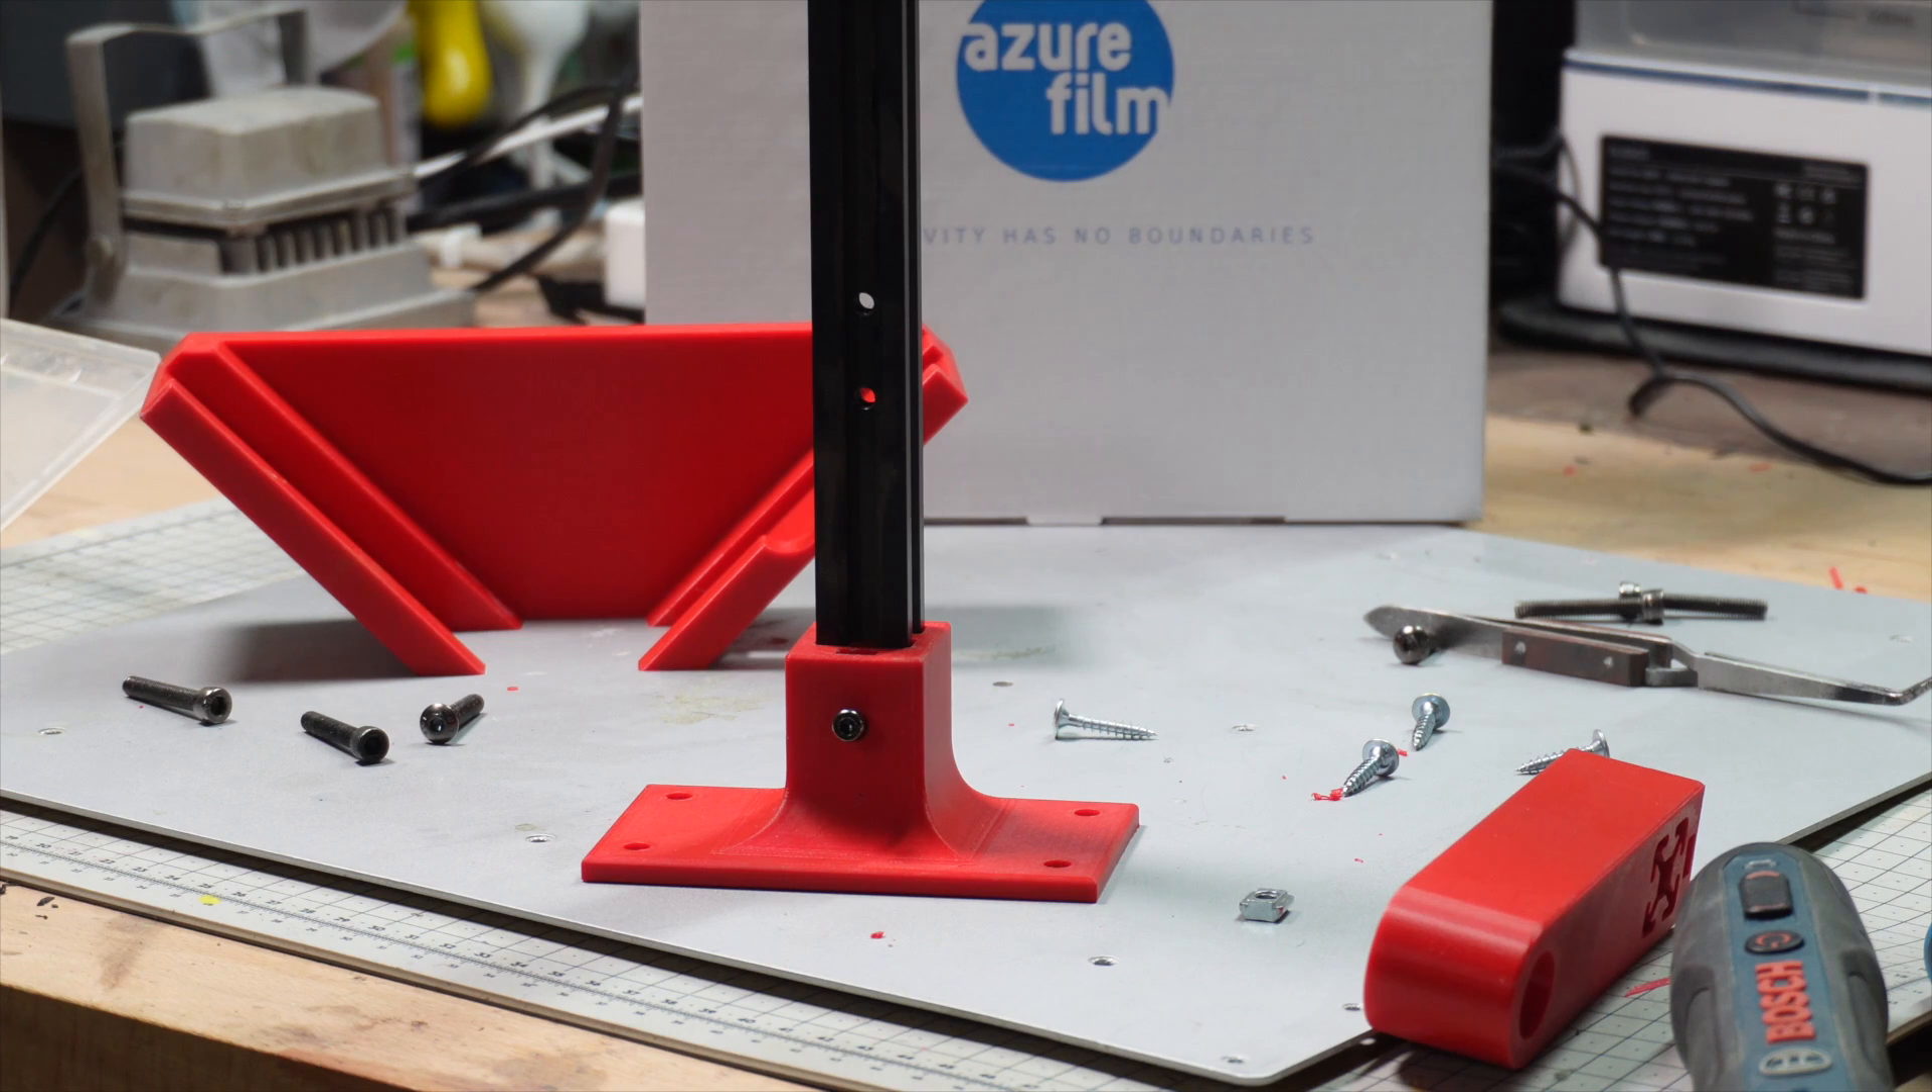Et voilà, on a la barre en aluminium qui tient sur le pied.